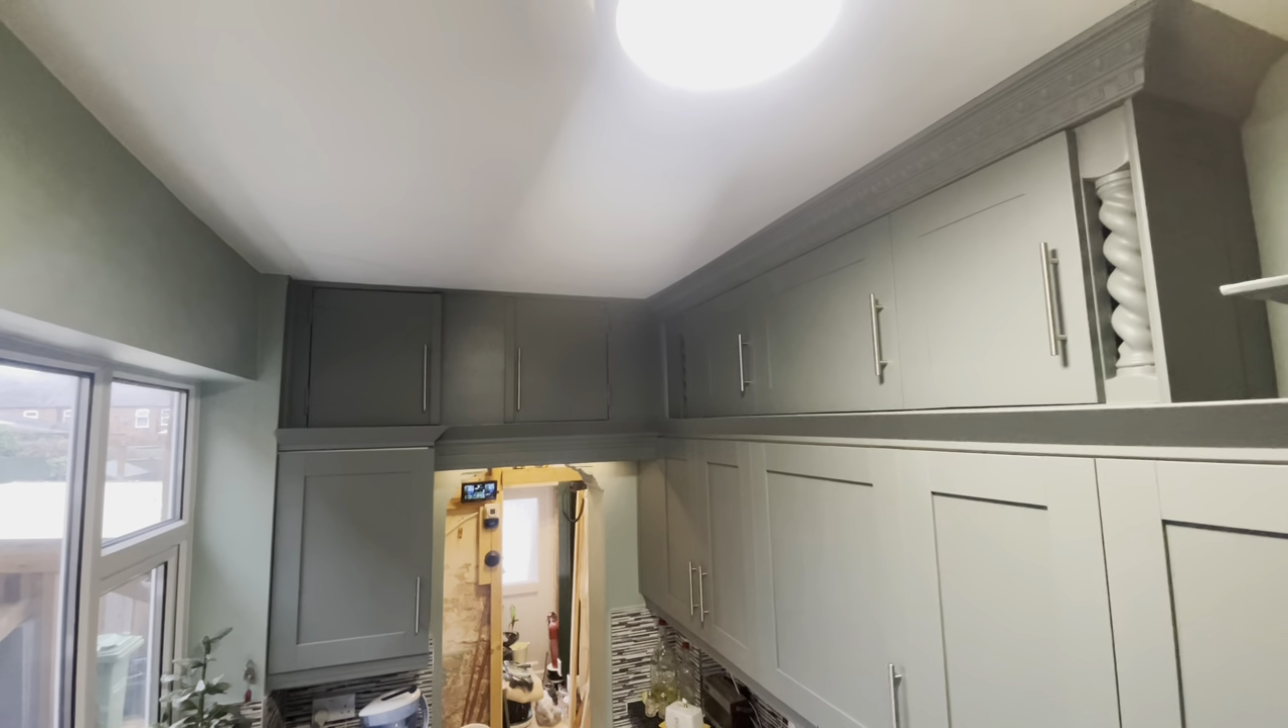Well there's the cupboard all finished now handles on painted.